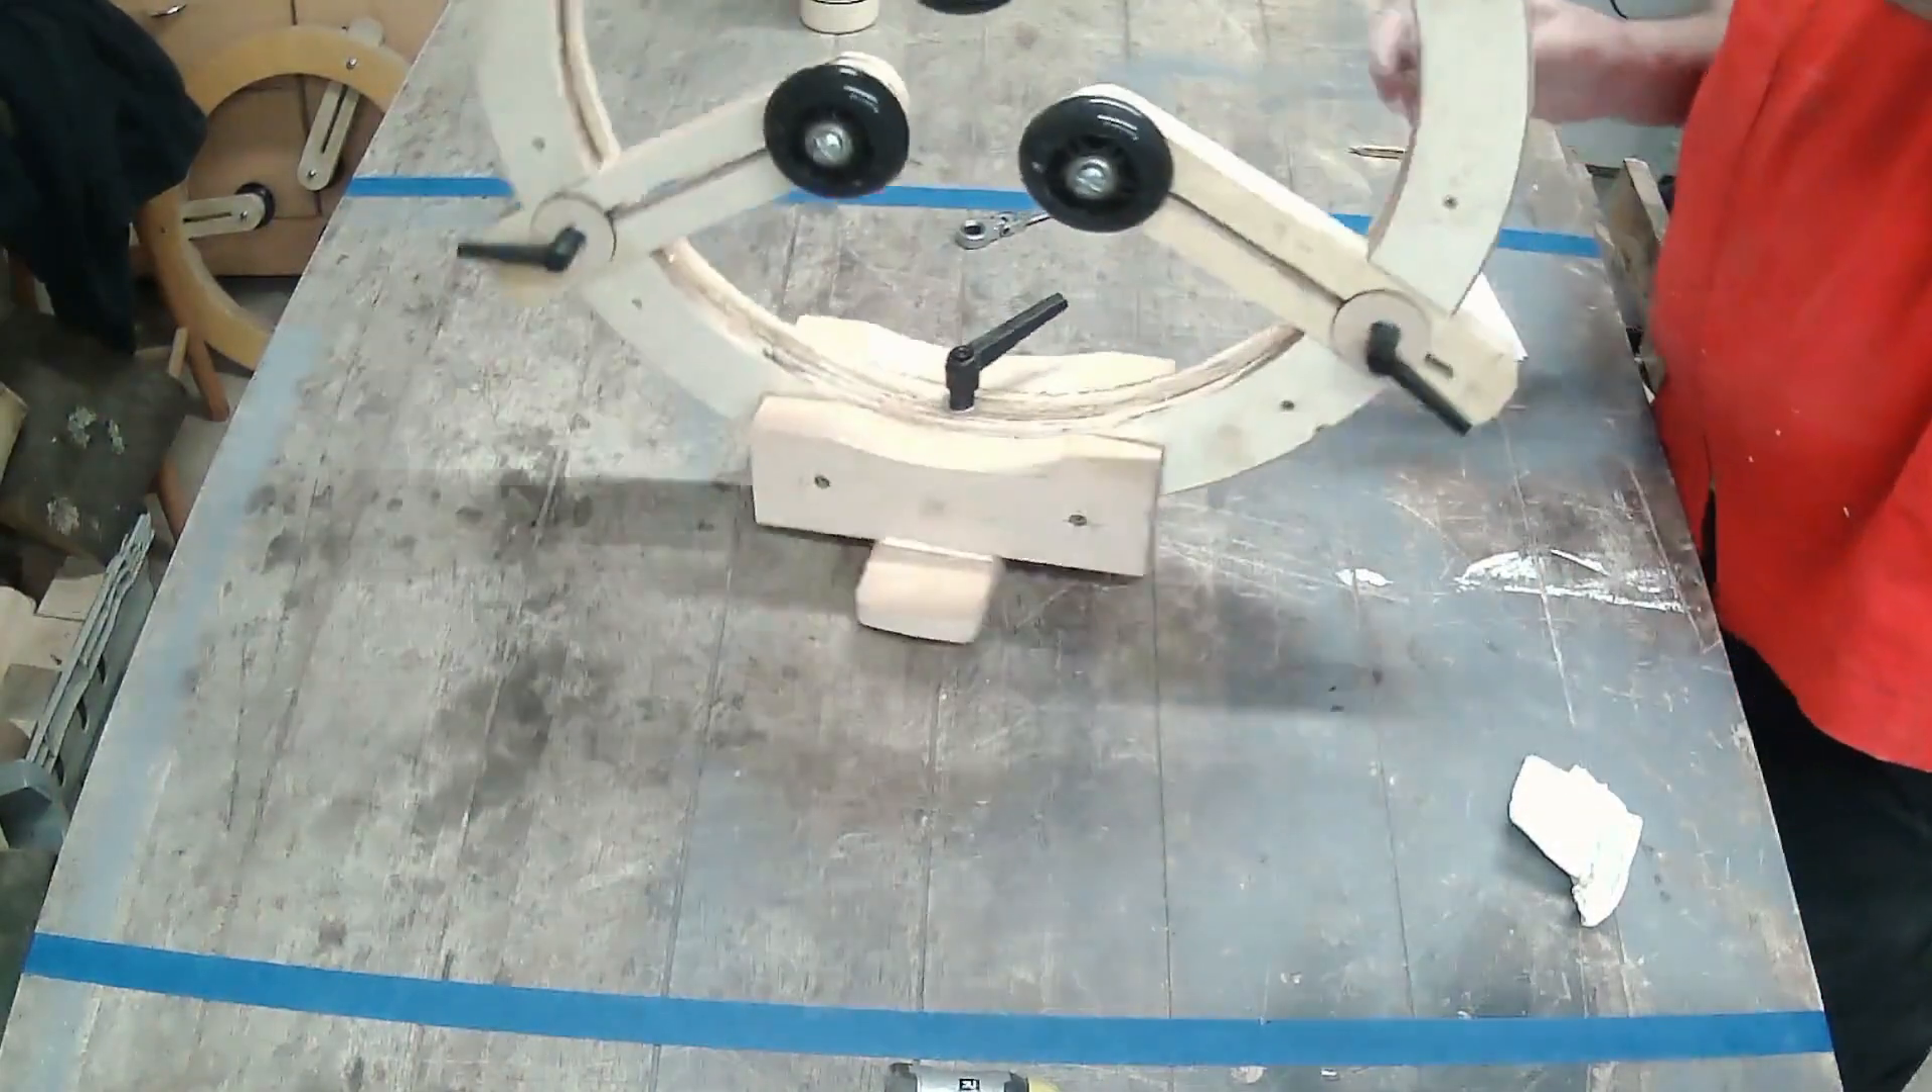That's the steady rest. That's it built.